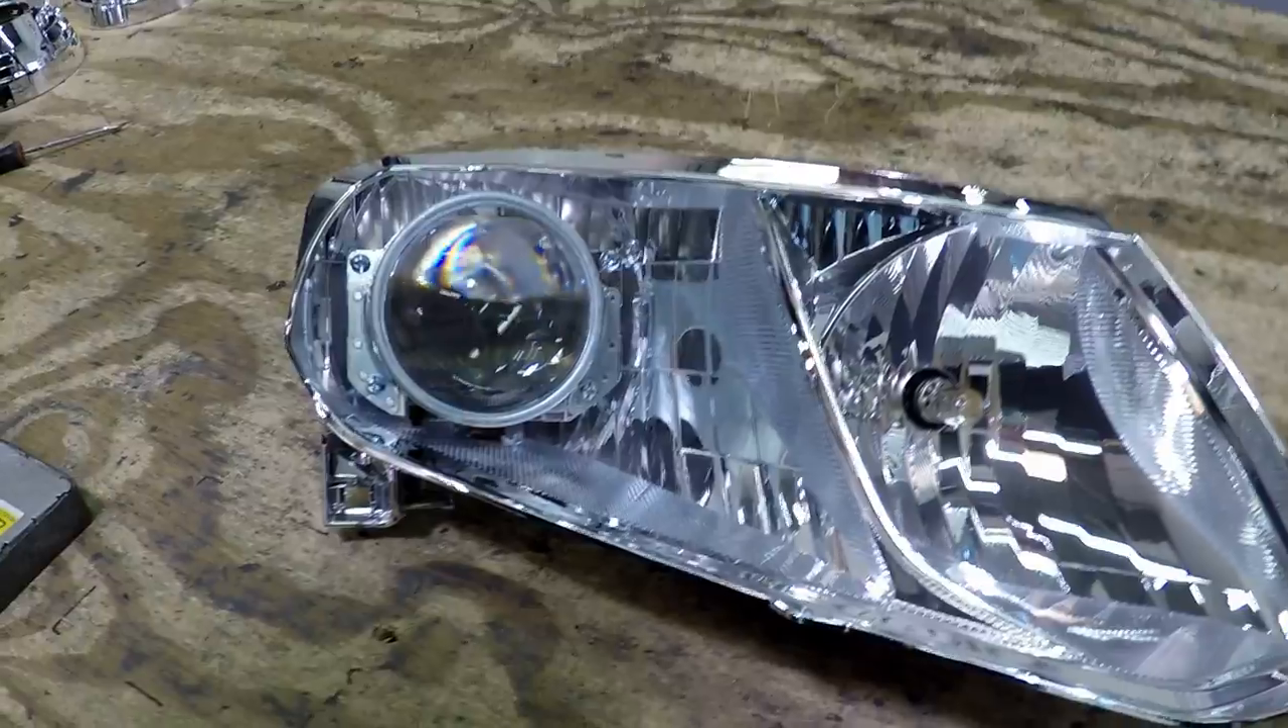You can see the projector has been installed already.